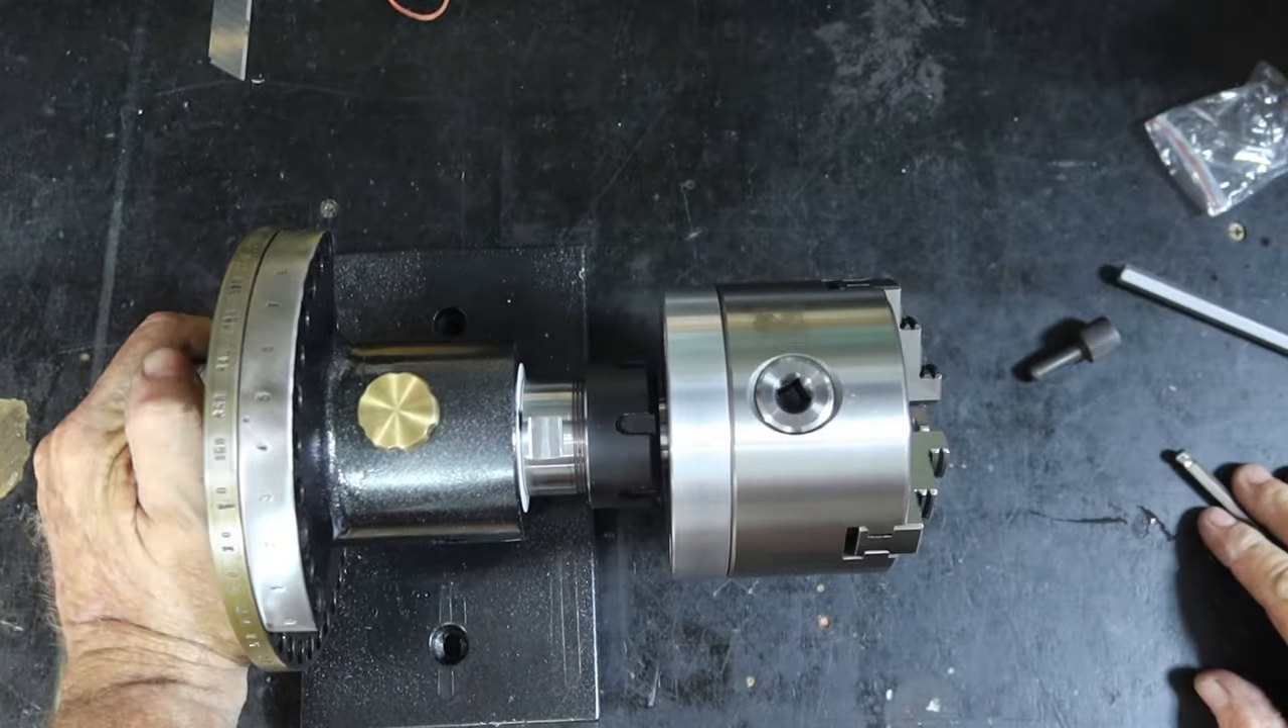All righty so there we have it spin indexer with a three-jaw chuck on it so that'll make it a lot more useful.